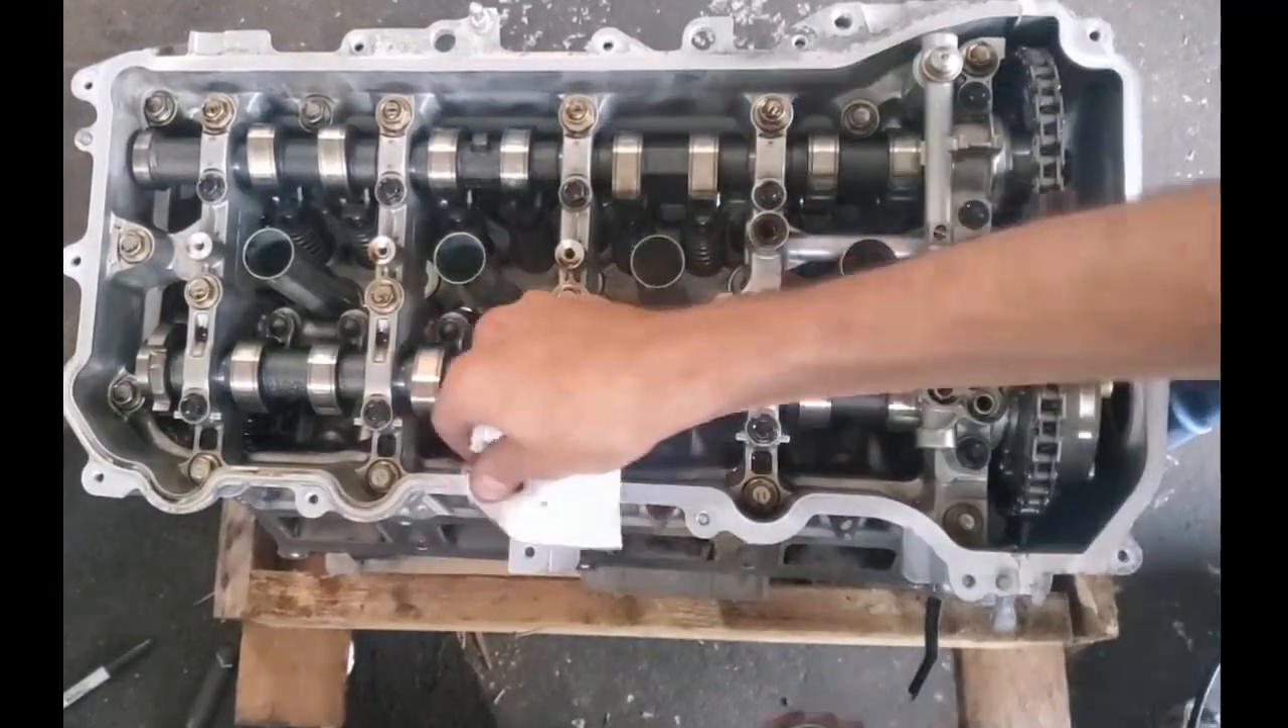After removing the valve cover, you can see the camshafts inside.